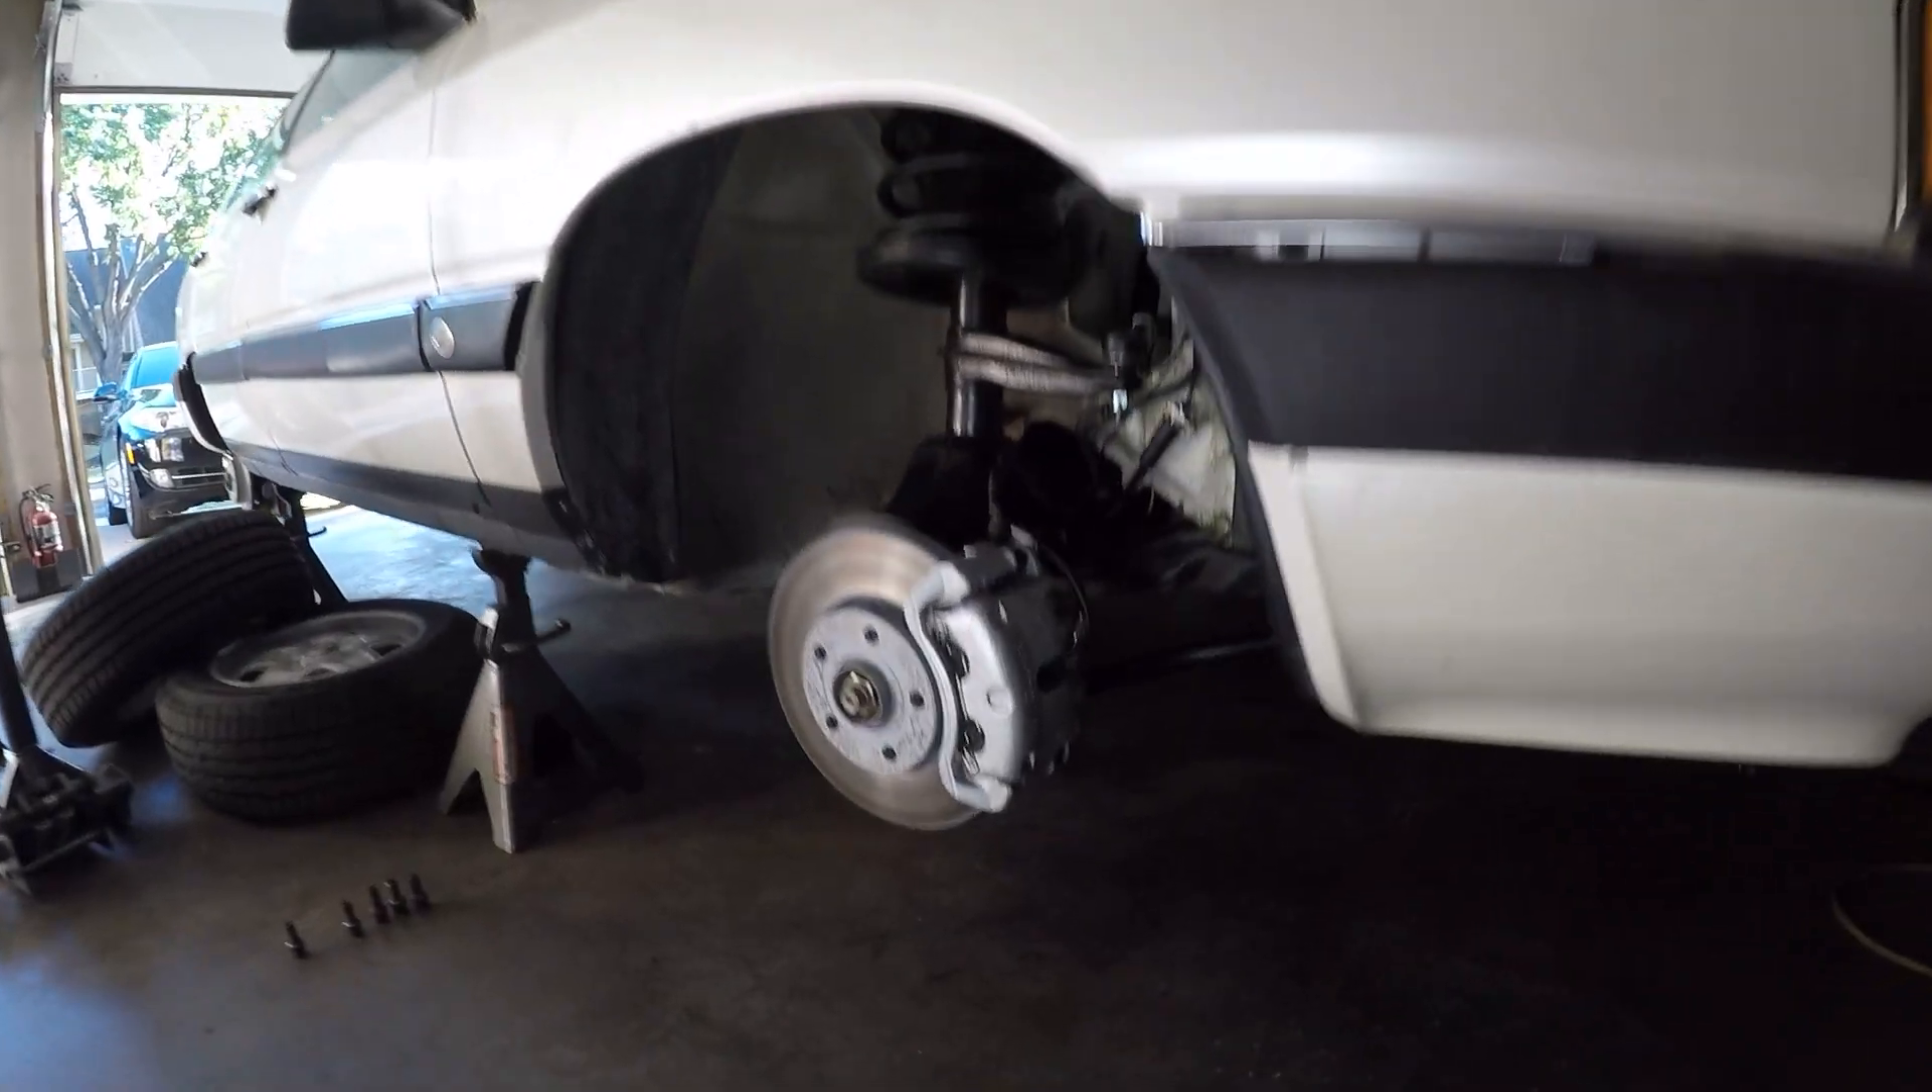Now all that I need to do is just throw the wheels back on and get it back on the ground.